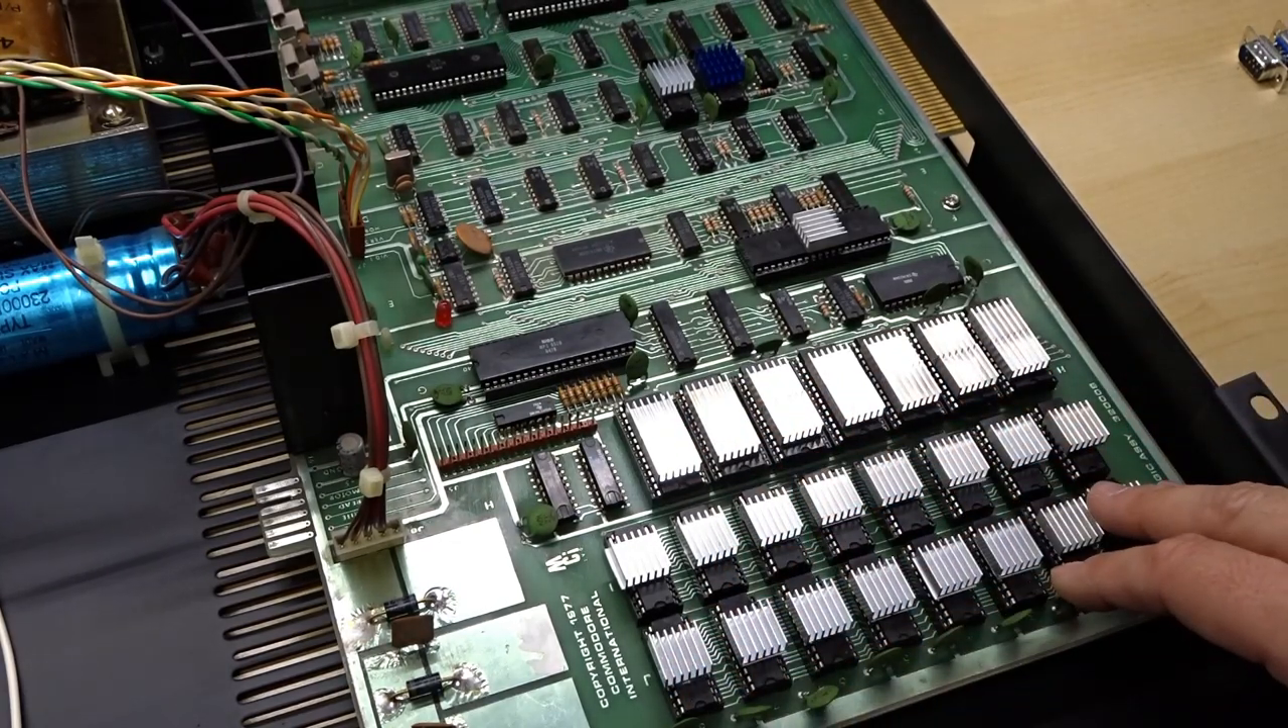I have actually put heat sinks on all of the ROM chips and all of the RAM chips.